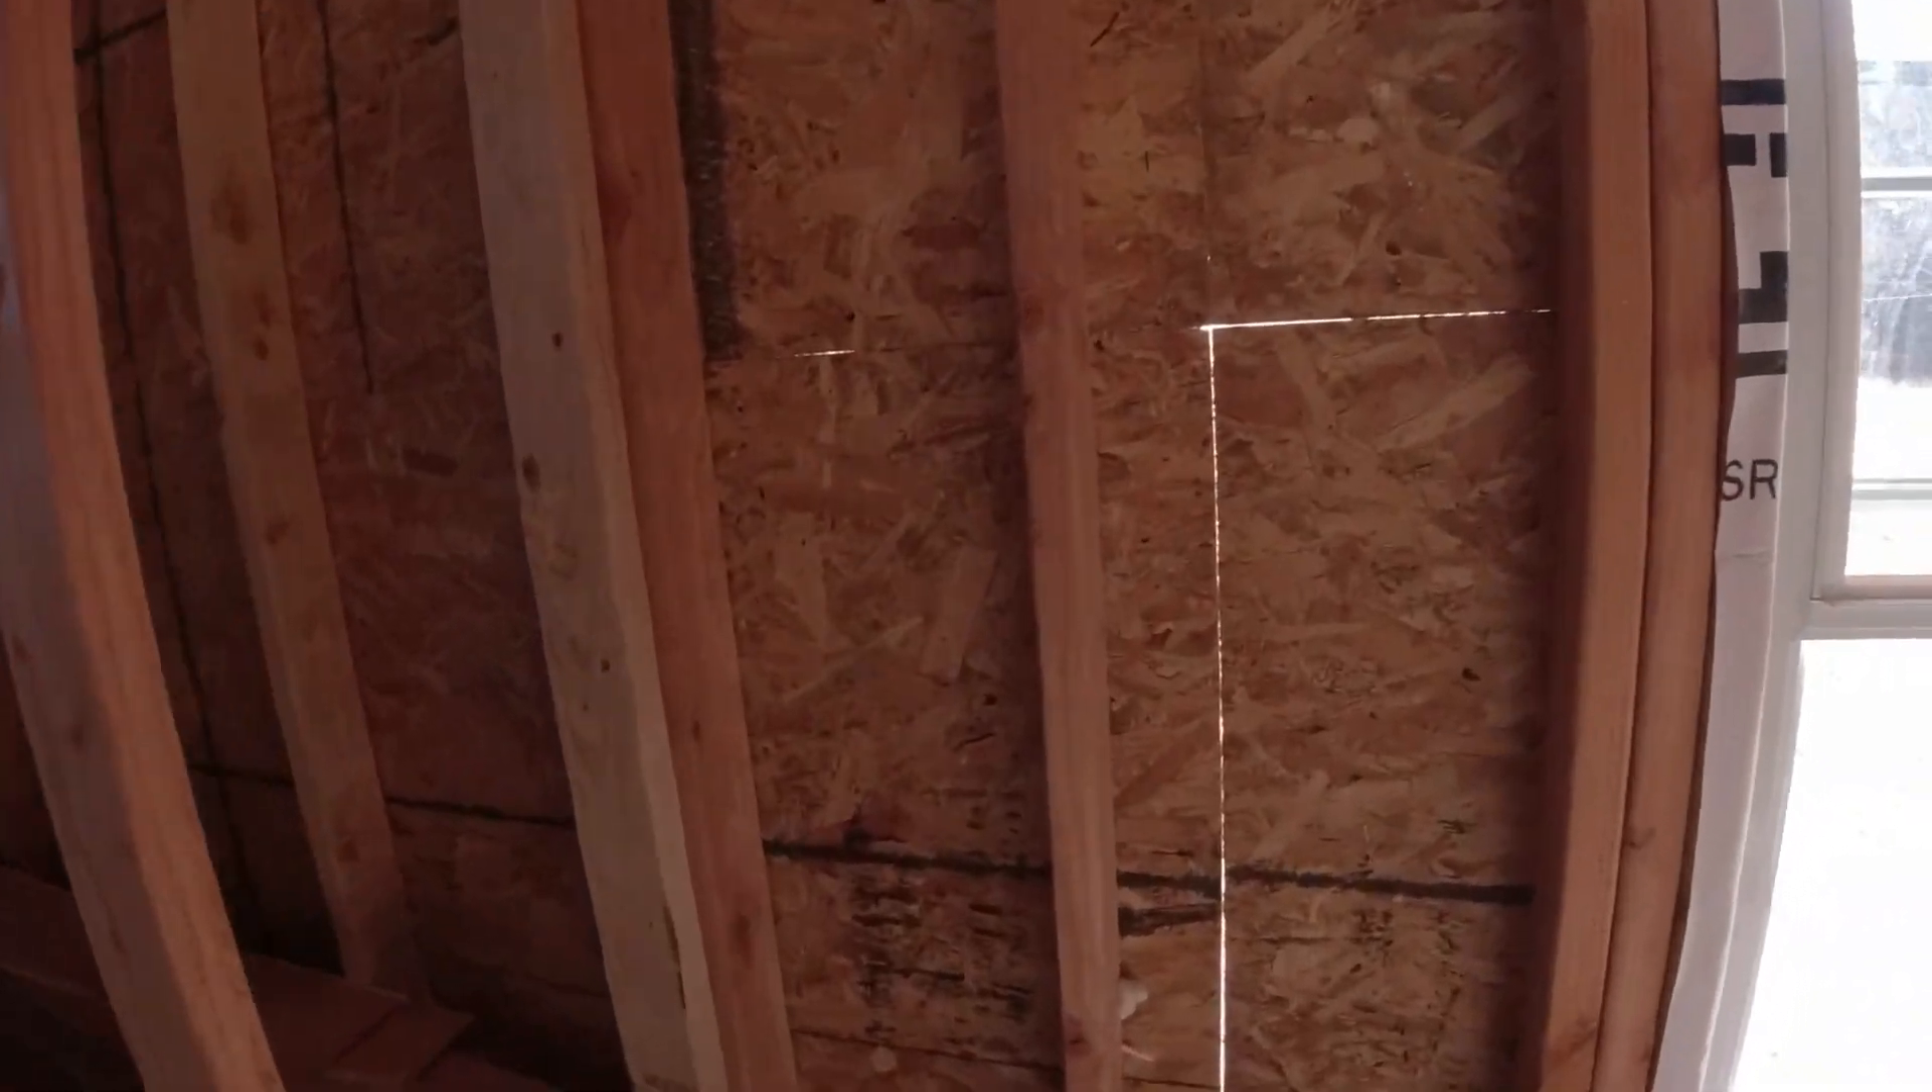We were trying to see if because we have this gap right here just because these boards are not perfect we were trying to see if we could use the spray foam down there.